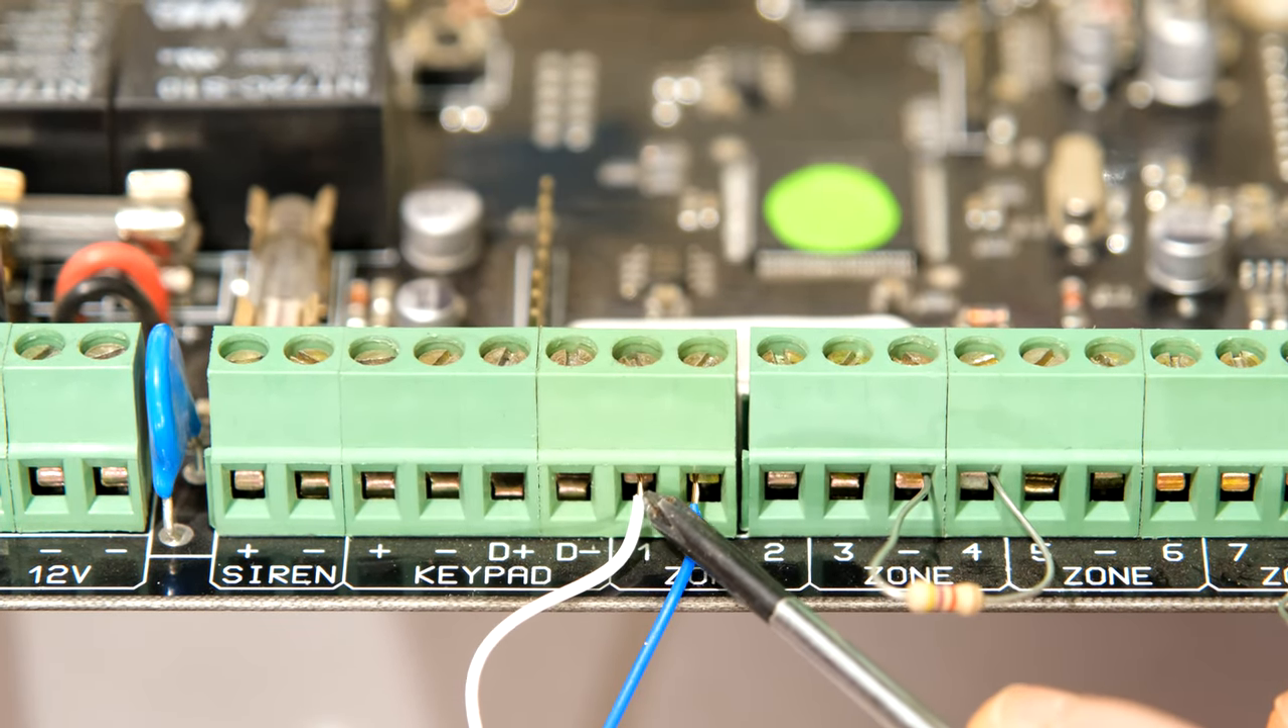There you can see the wires installed at the terminal.